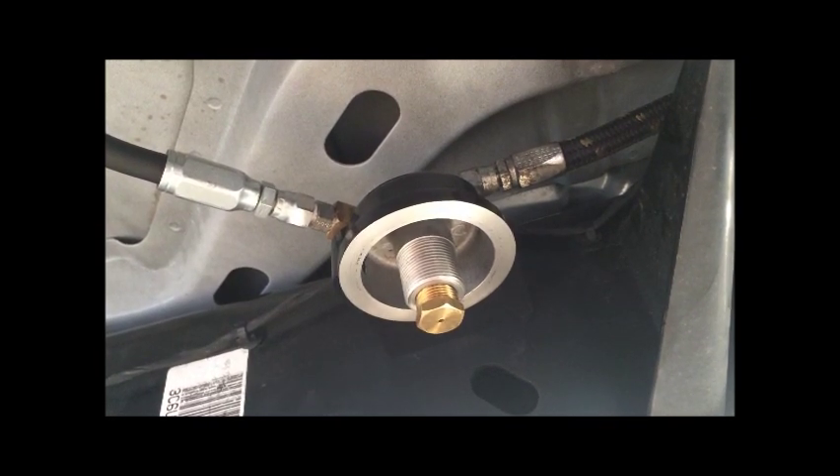And down on the bypass filter mount, I have attached the two hoses to supply and the return.